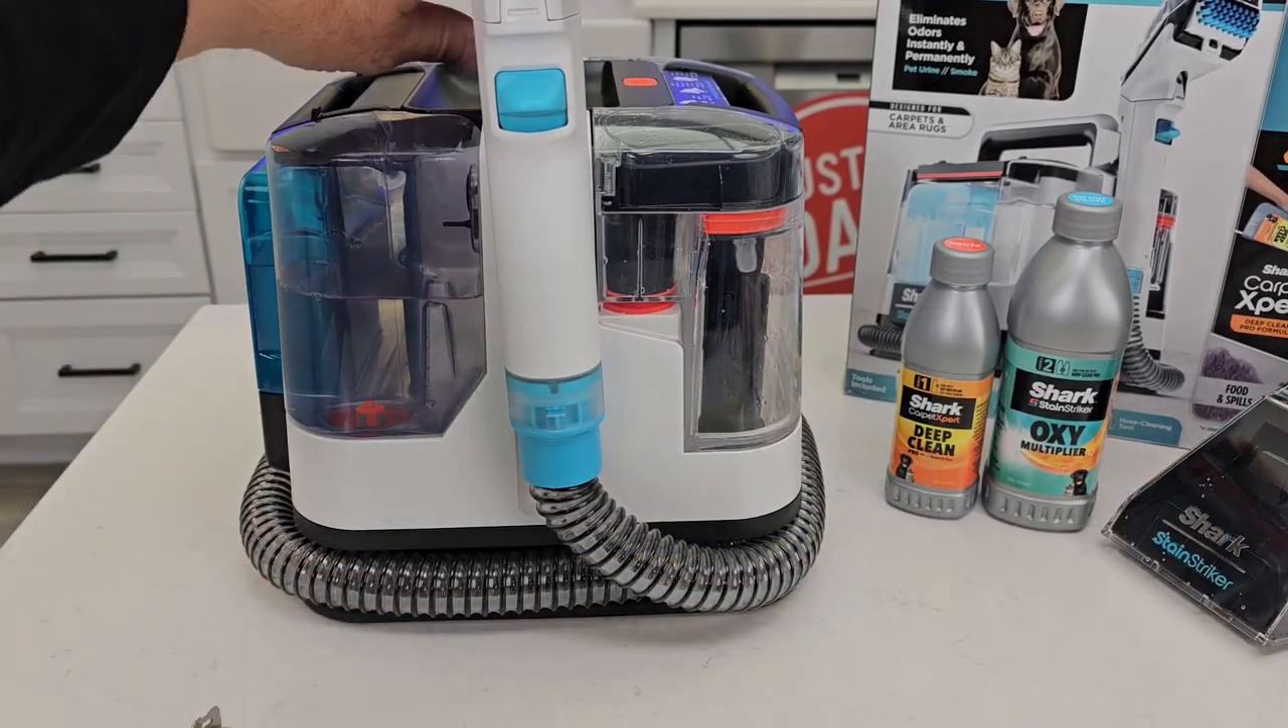And the hose sticks out a little bit.